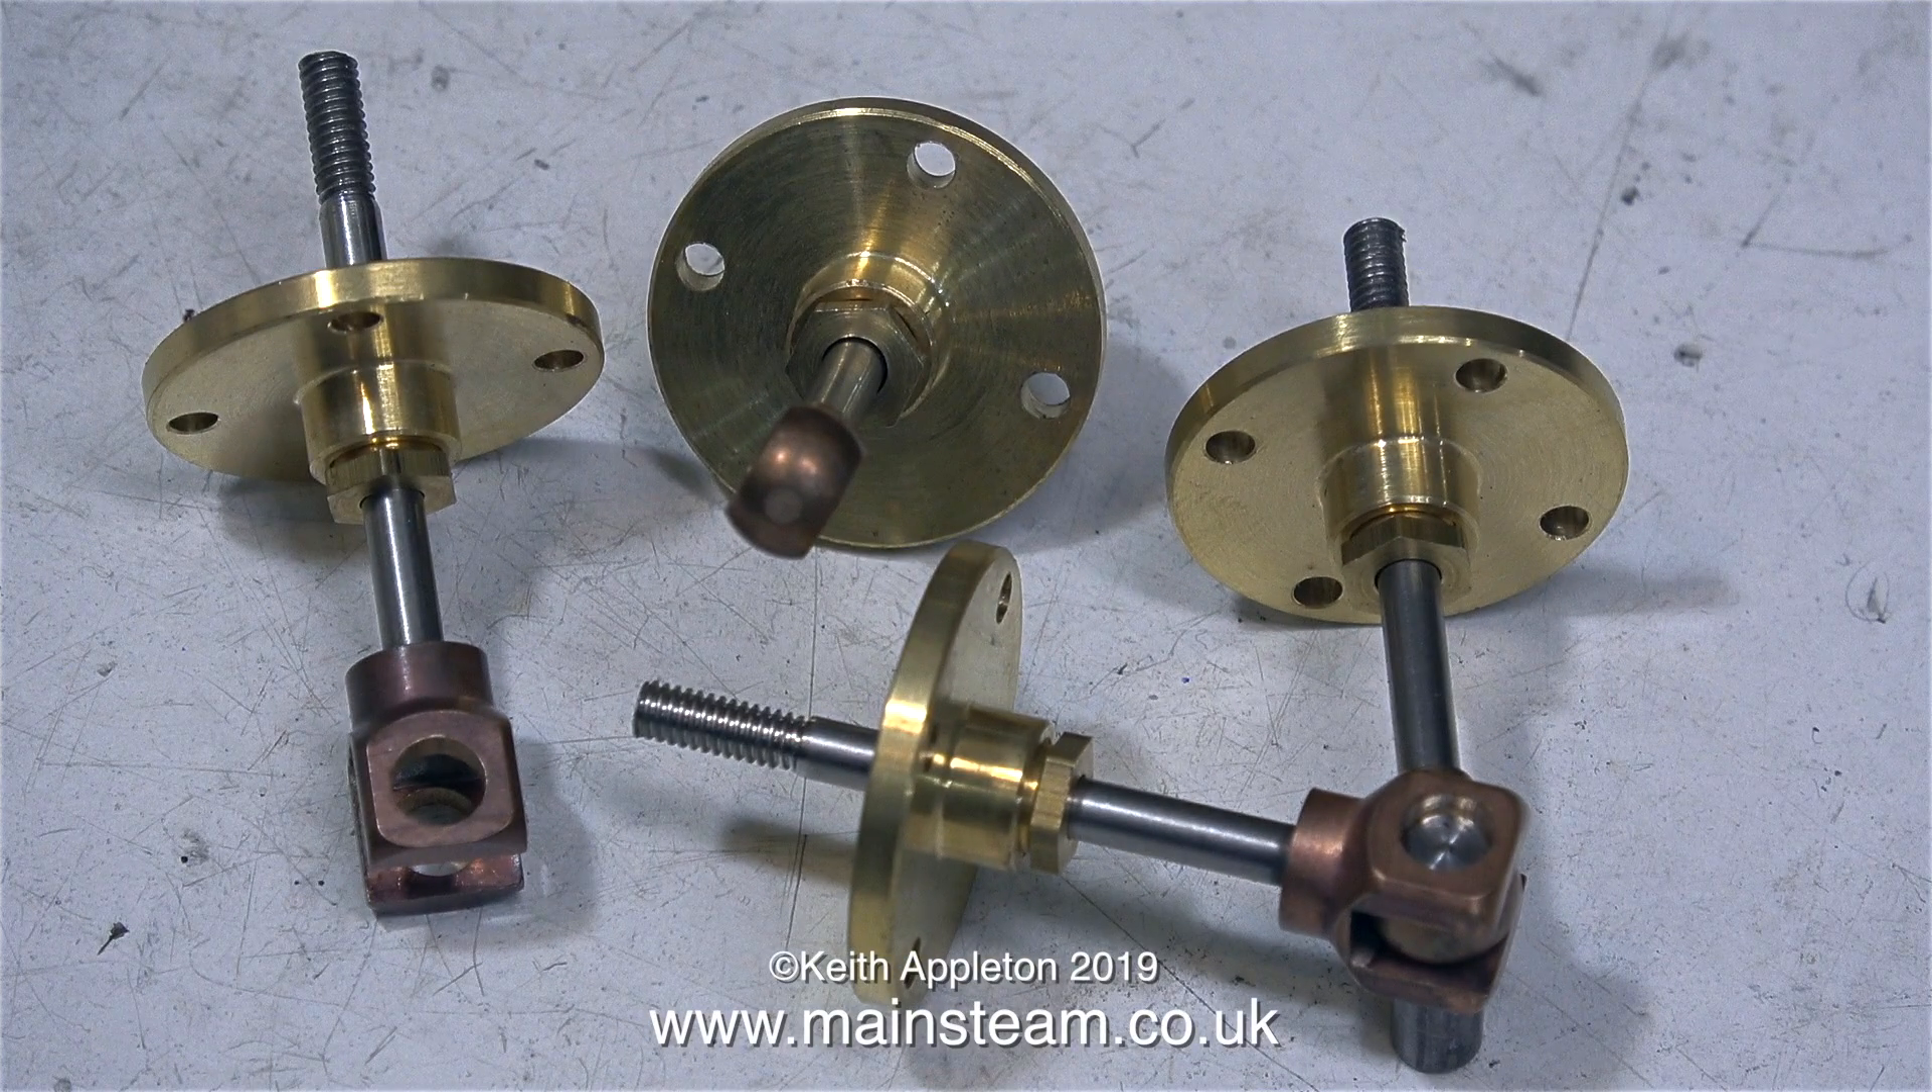And here's the complete assembly, fitted into the four lower cylinder covers.